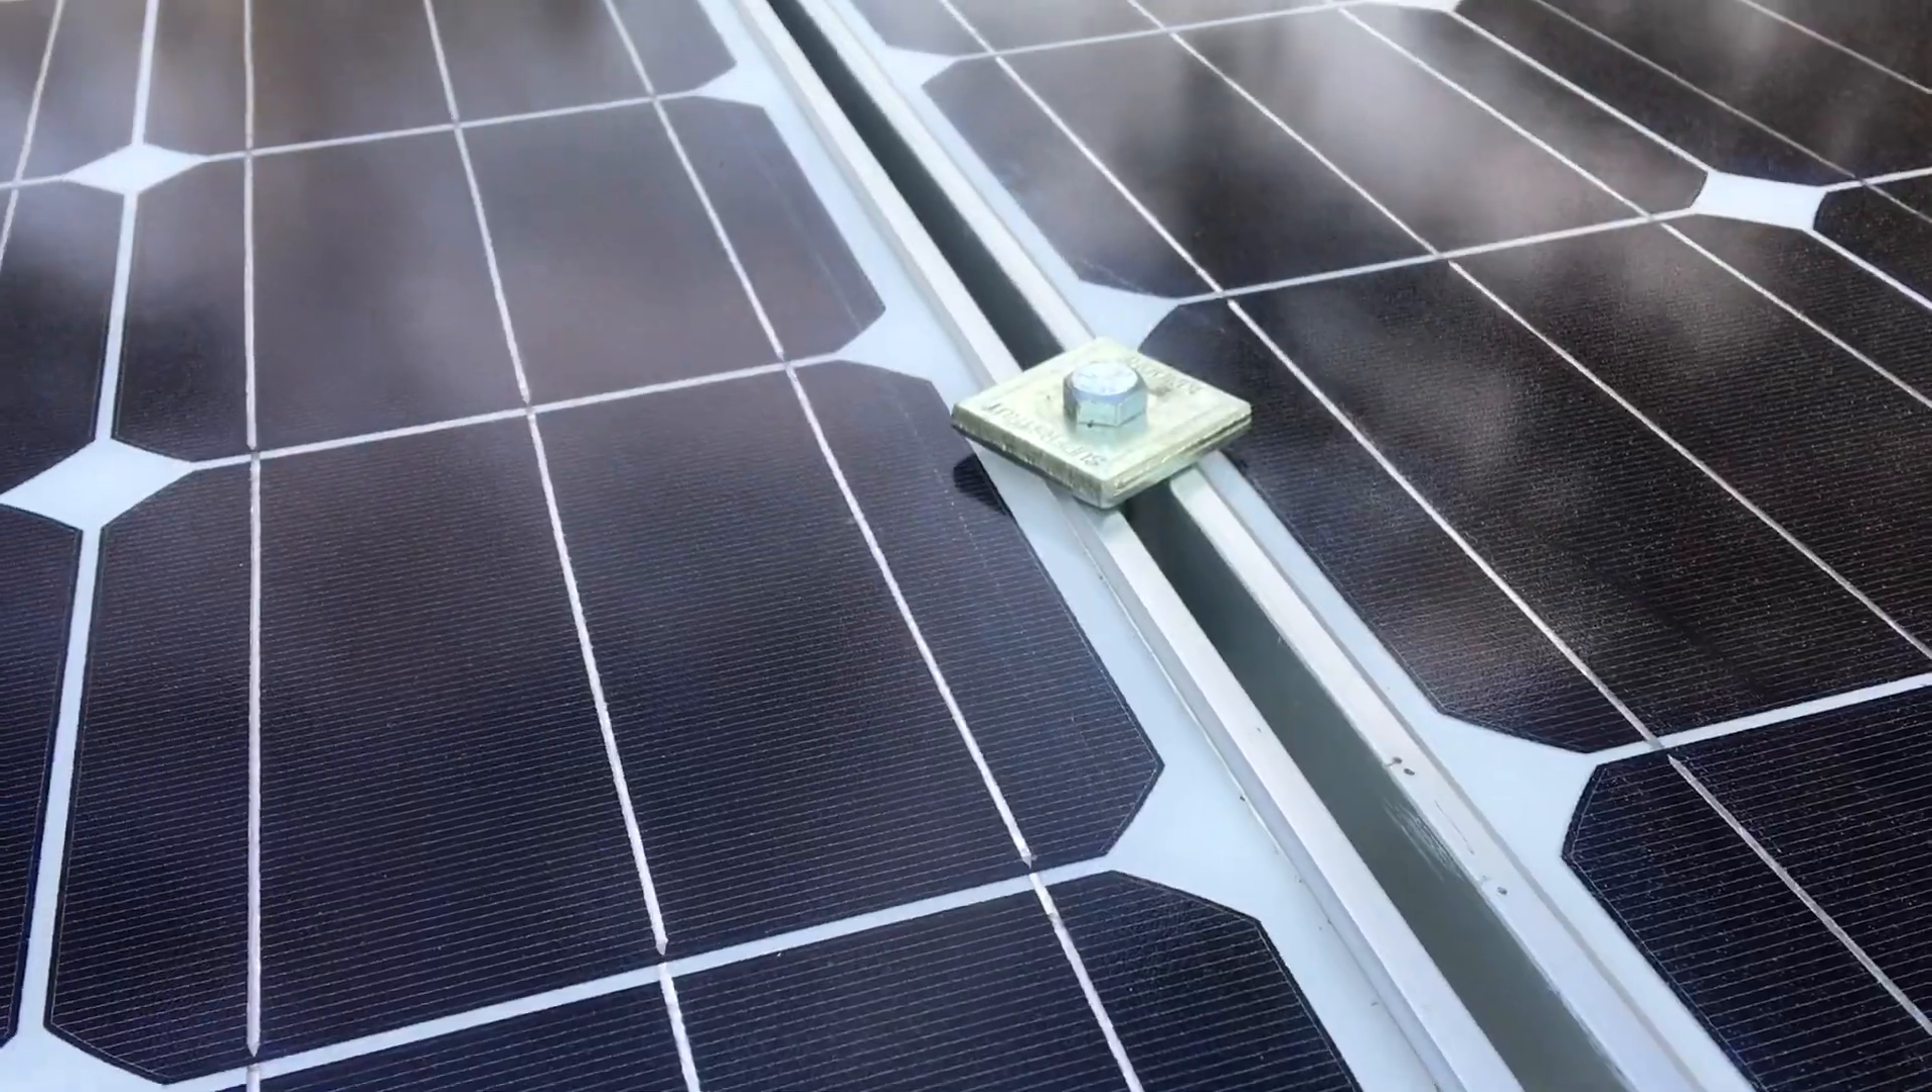I forgot to put on a lock washer so I'm gonna pull that out.